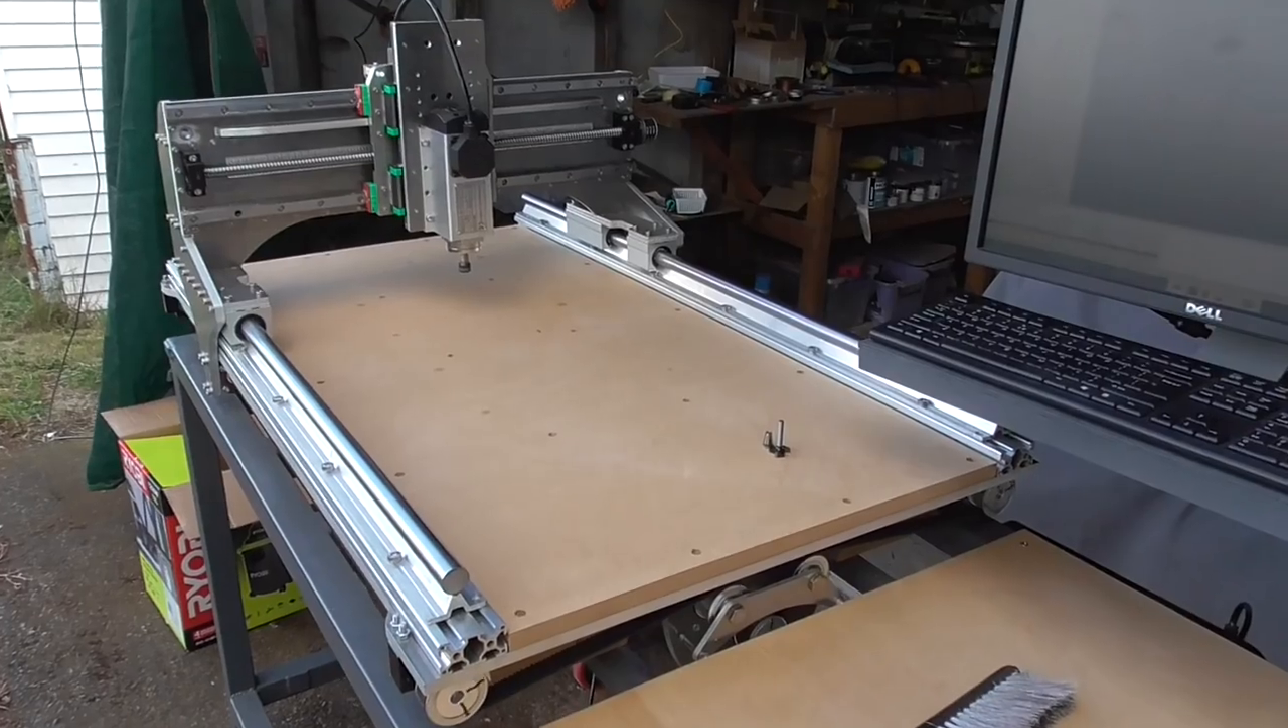I have that wasteboard stuck on there now I decided to make it come all the way to this end.